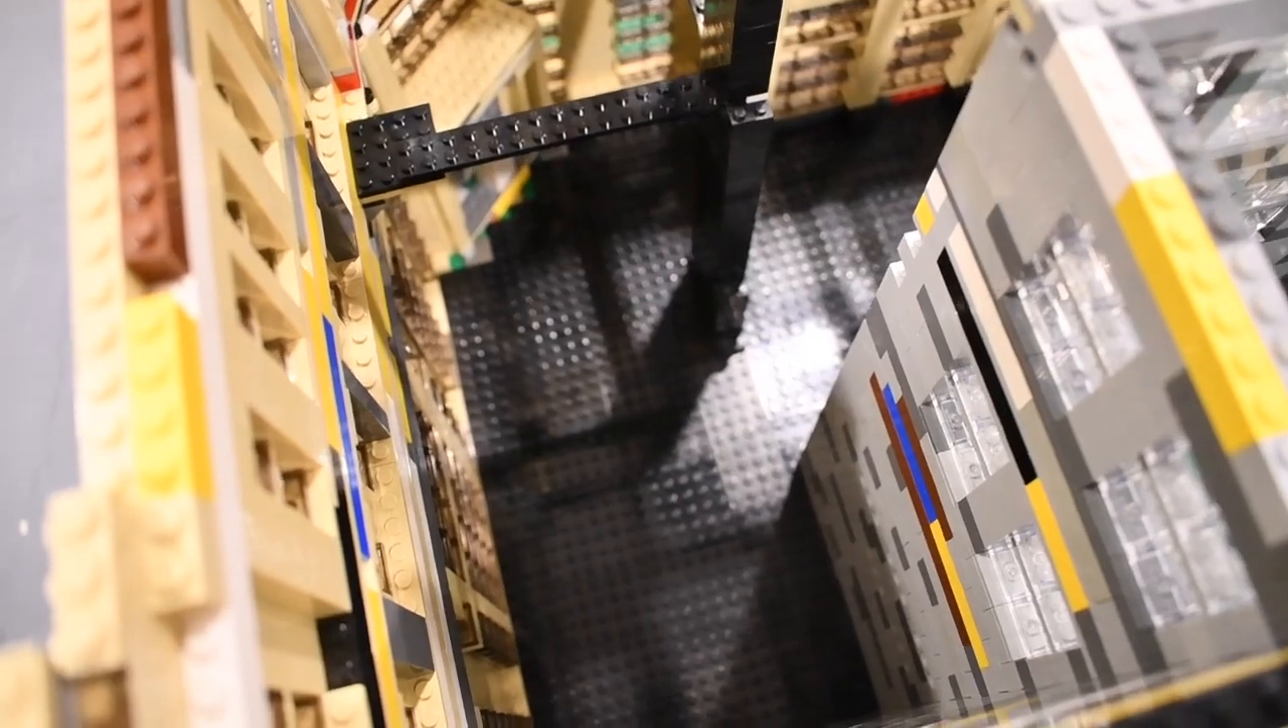Down in the bottom, you can see I layered the entire thing with black plates.